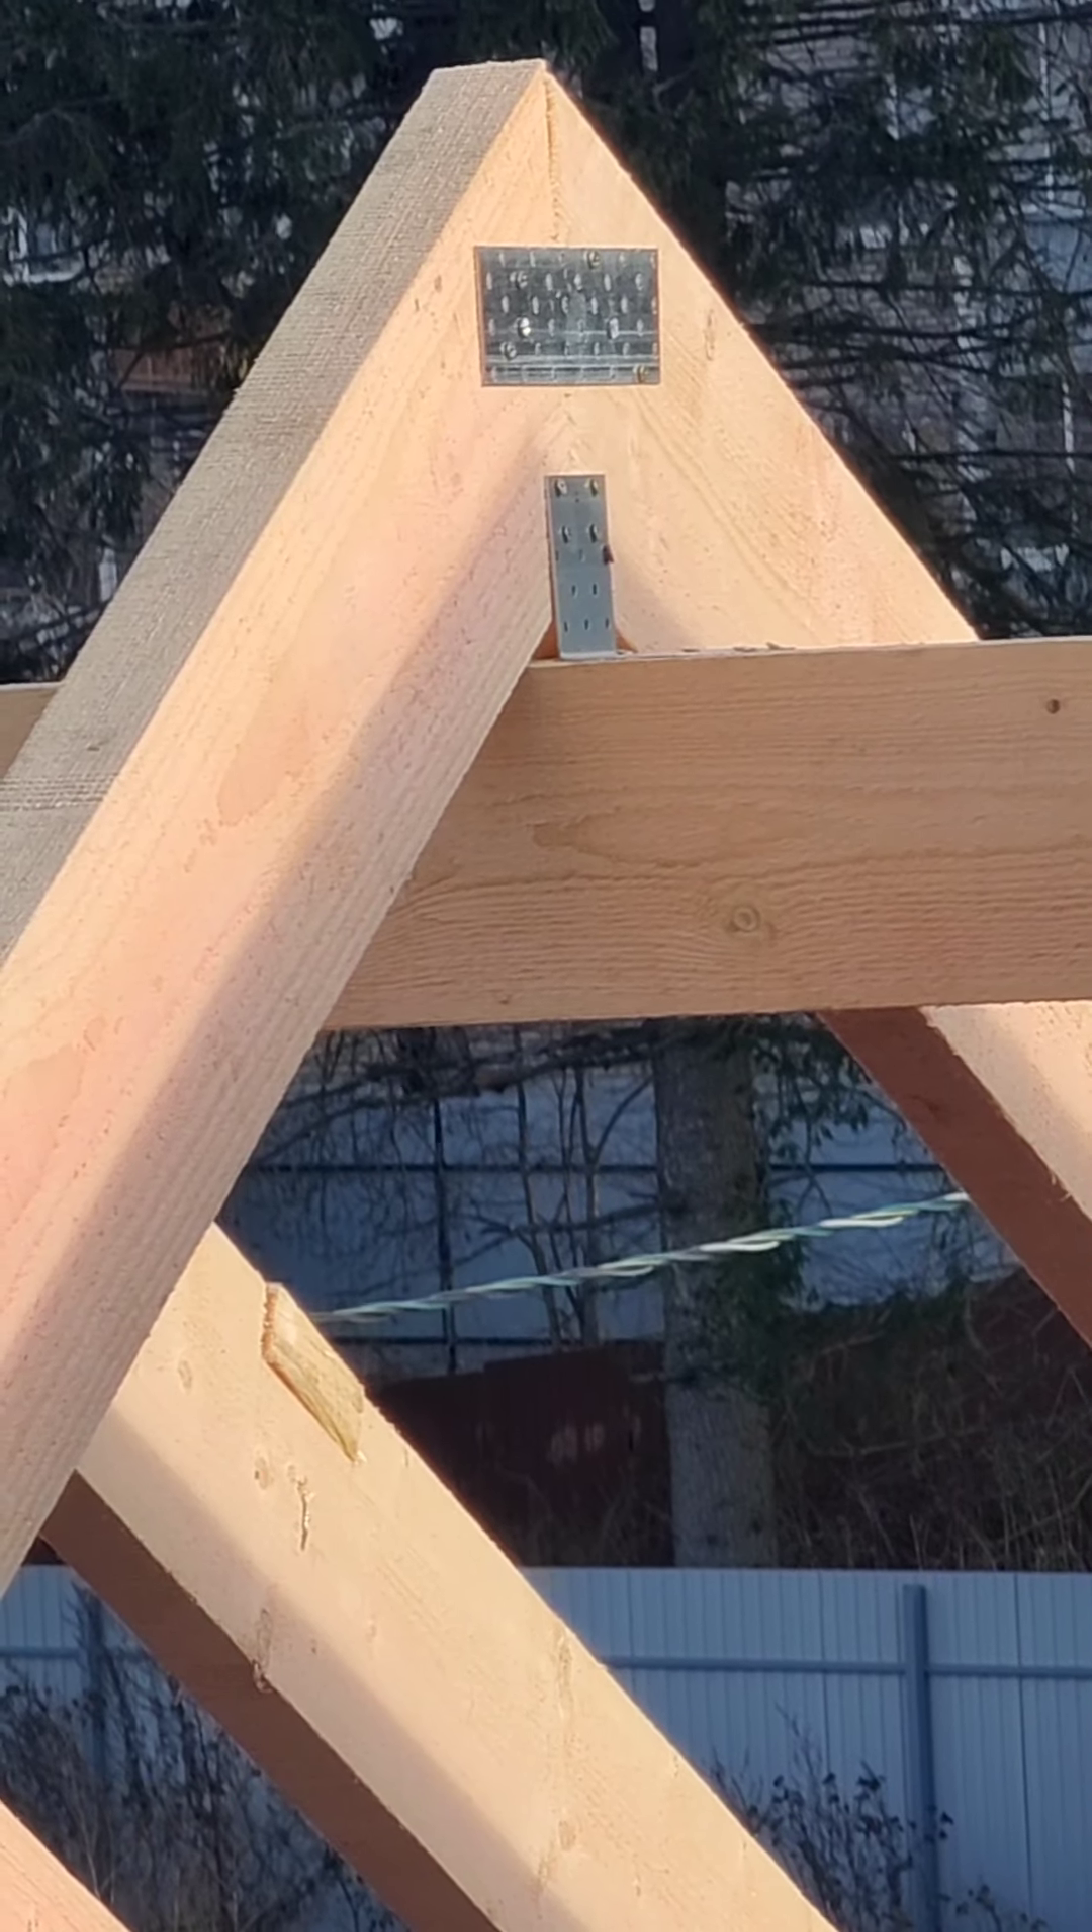Конек скреплен полностью для жесткости на пластины и на уголок.